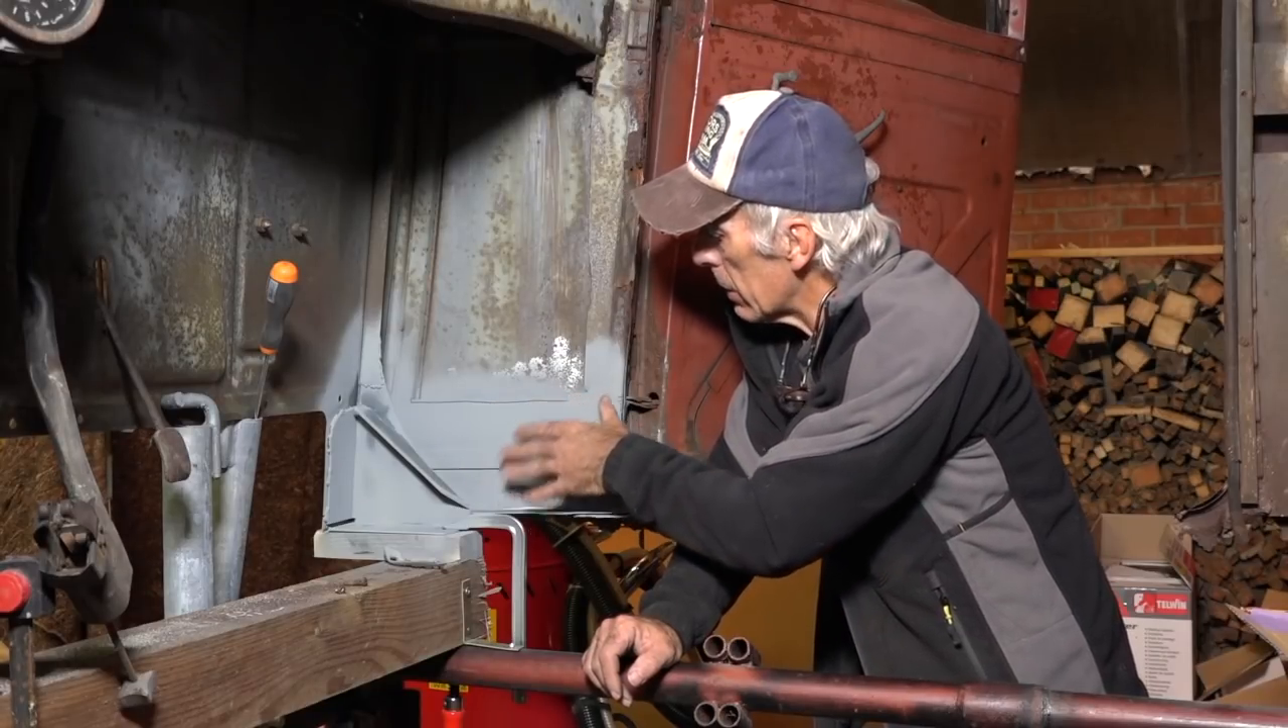We added this new panel on the side so now the door pillar is solid again.